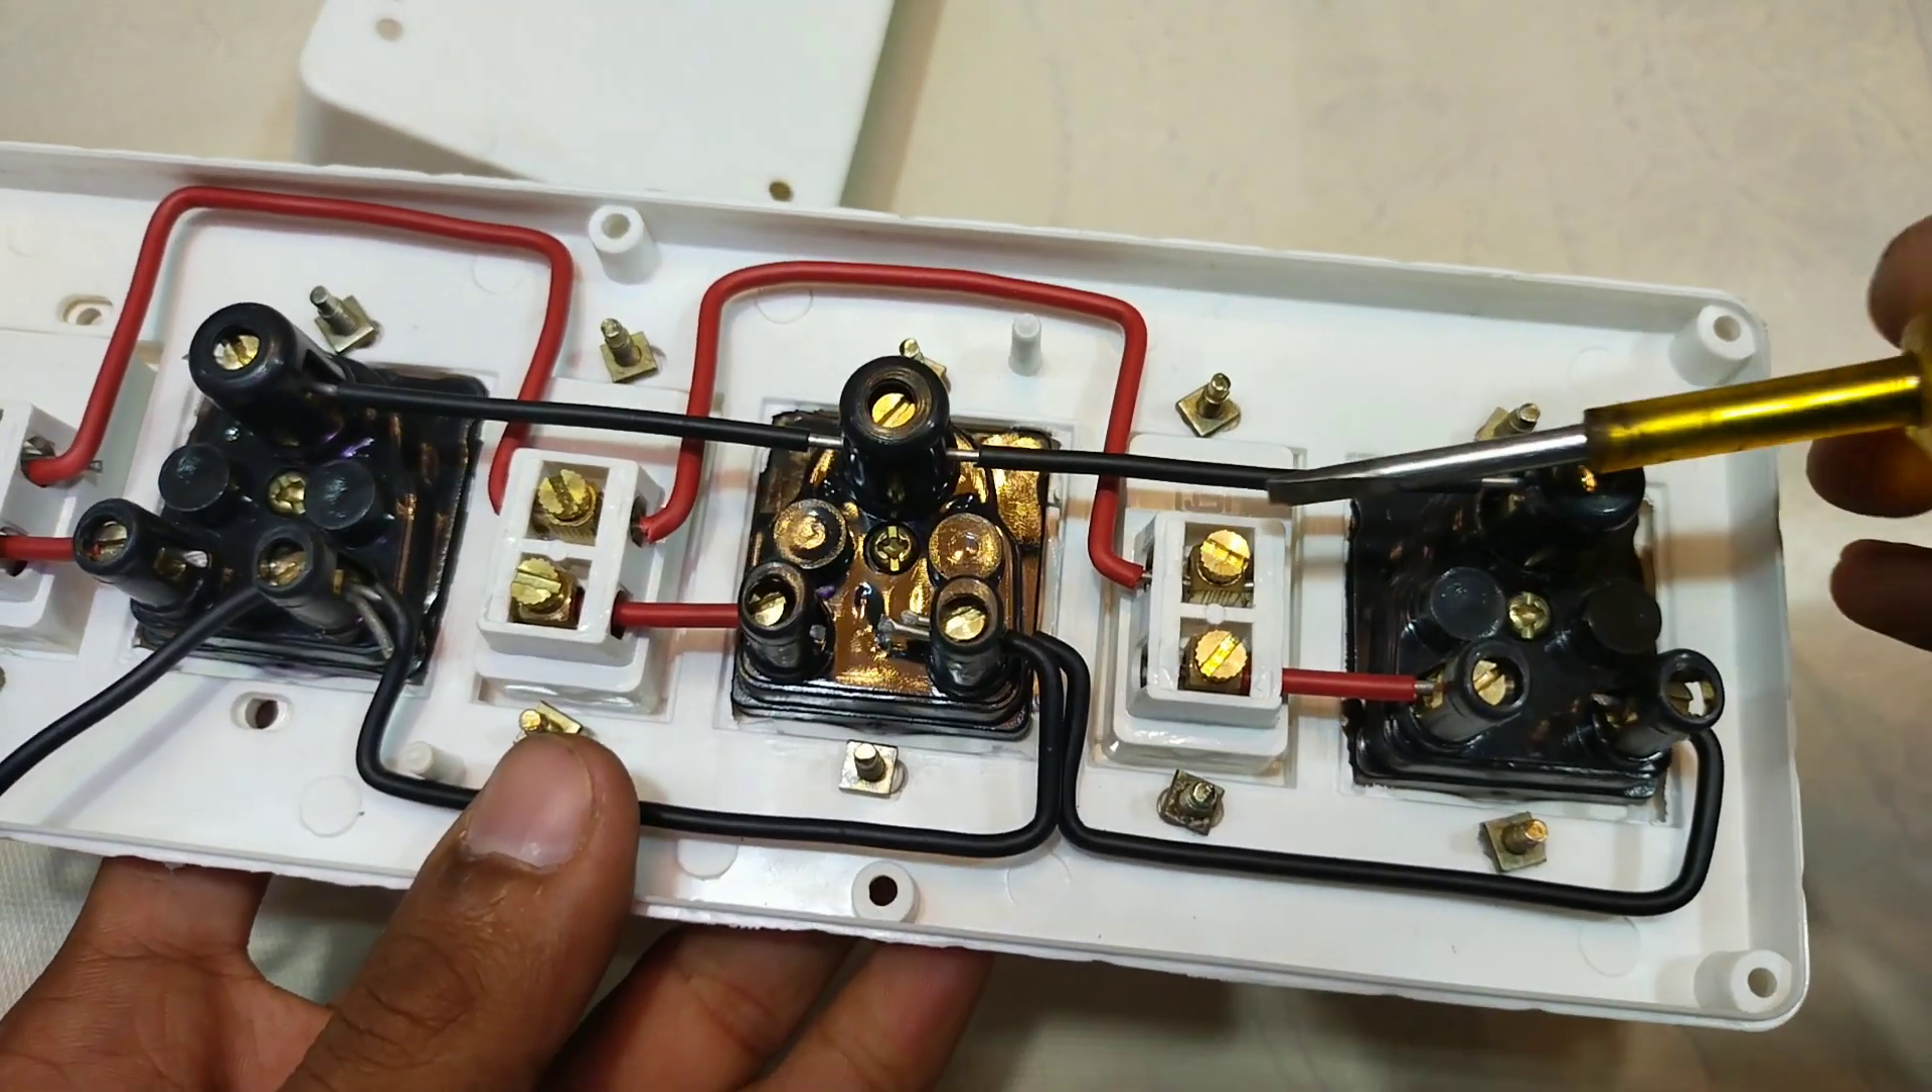देखिए यह हमारा वायरिंग किया हुआ है।